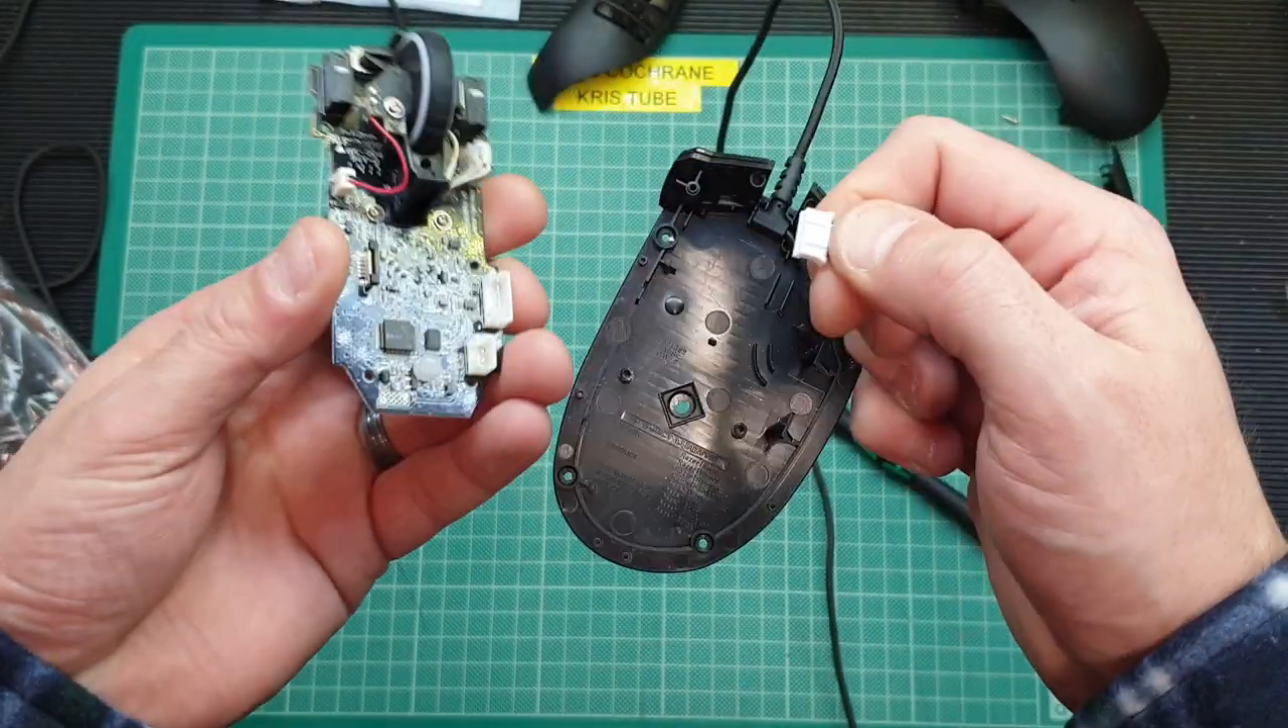And then, as you can see, the board has been released.